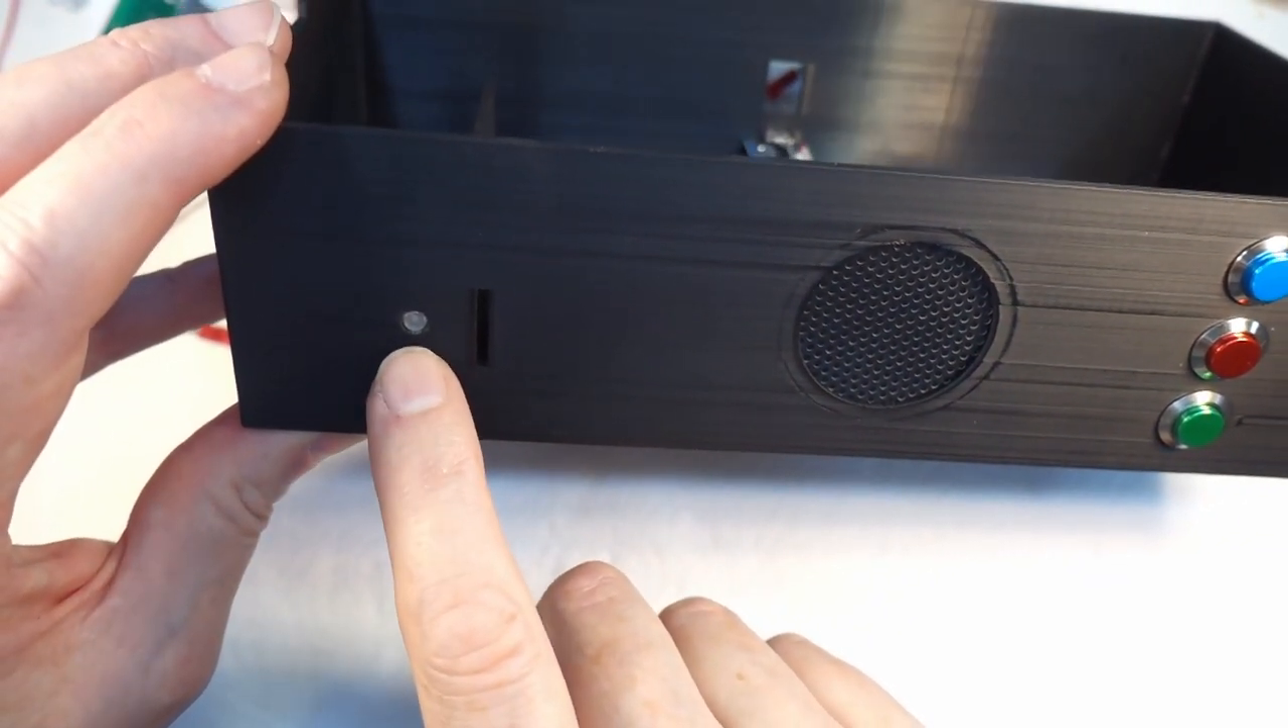I've just made a hole in the front and I've put a little piece of sprue in there clear sprue to bring the charging lights to the front.